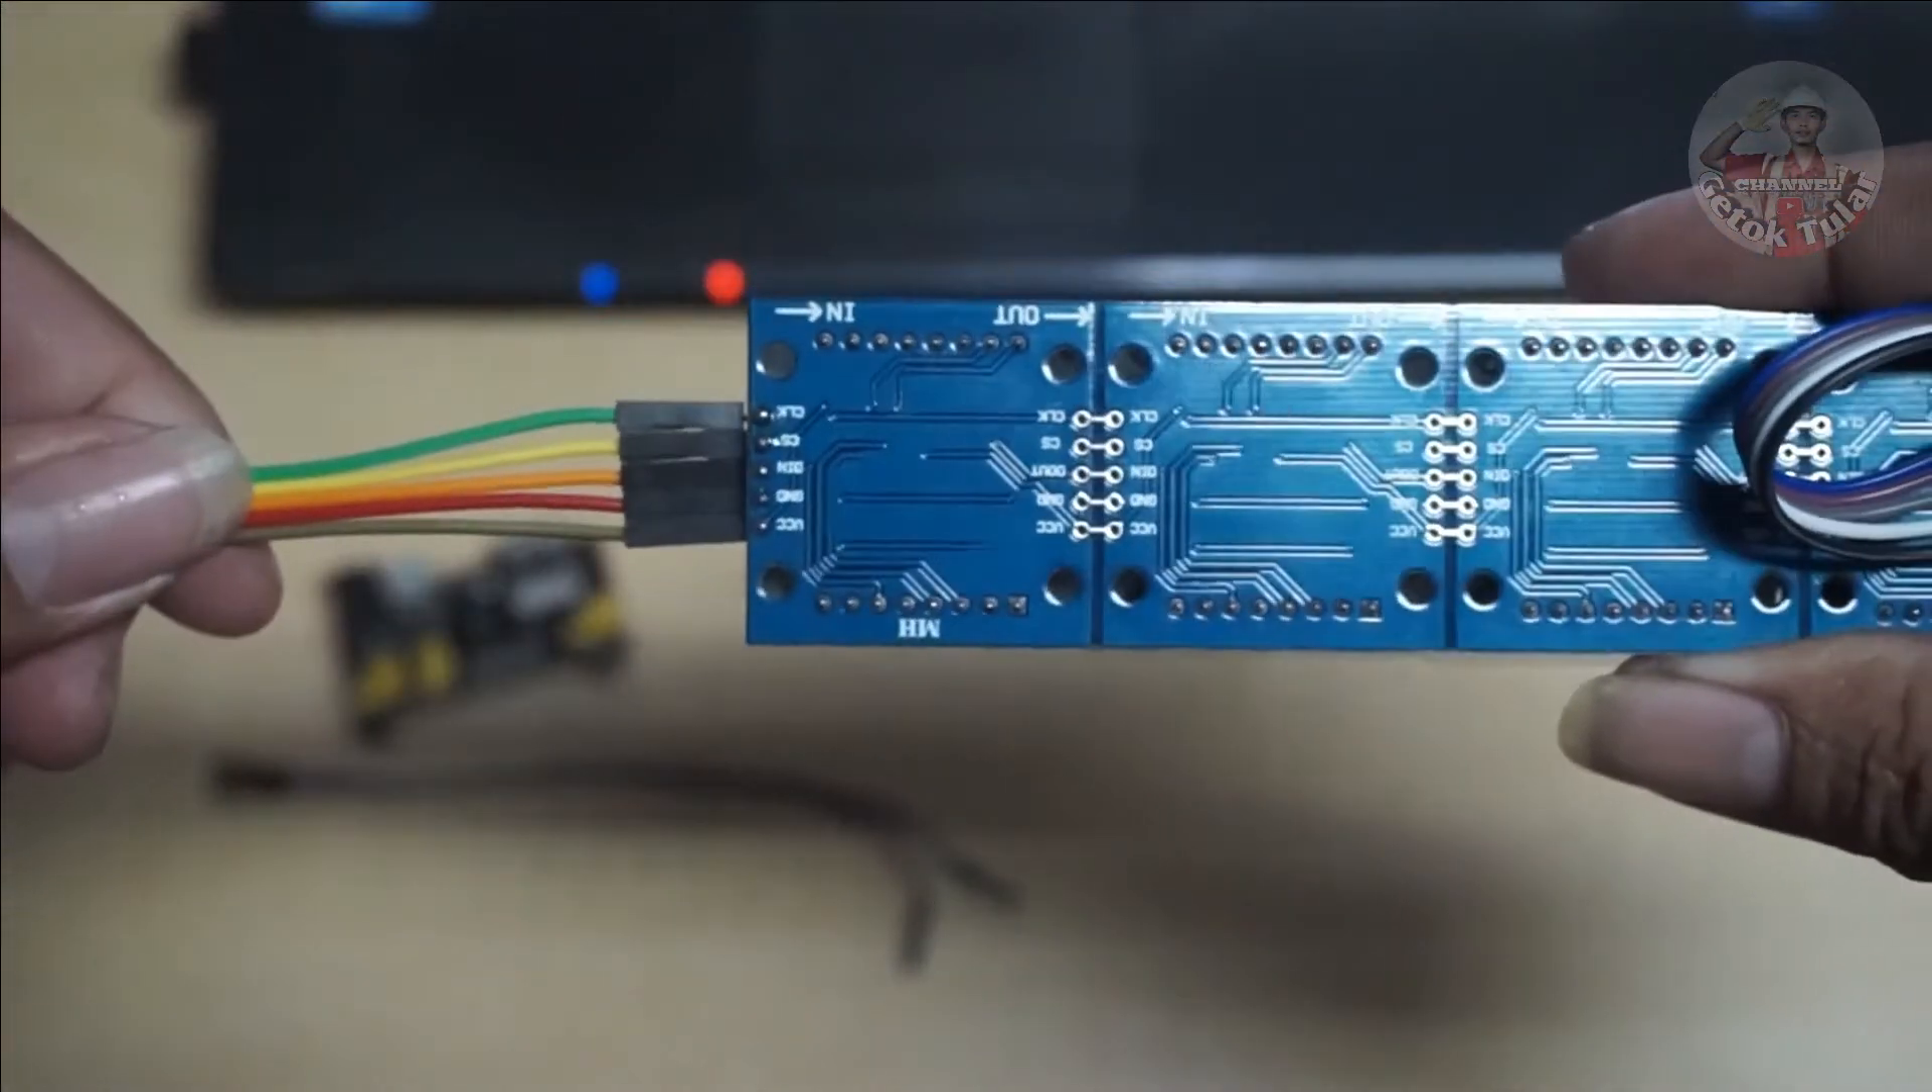Nah seperti ini sudah terpasang ya untuk soketnya.